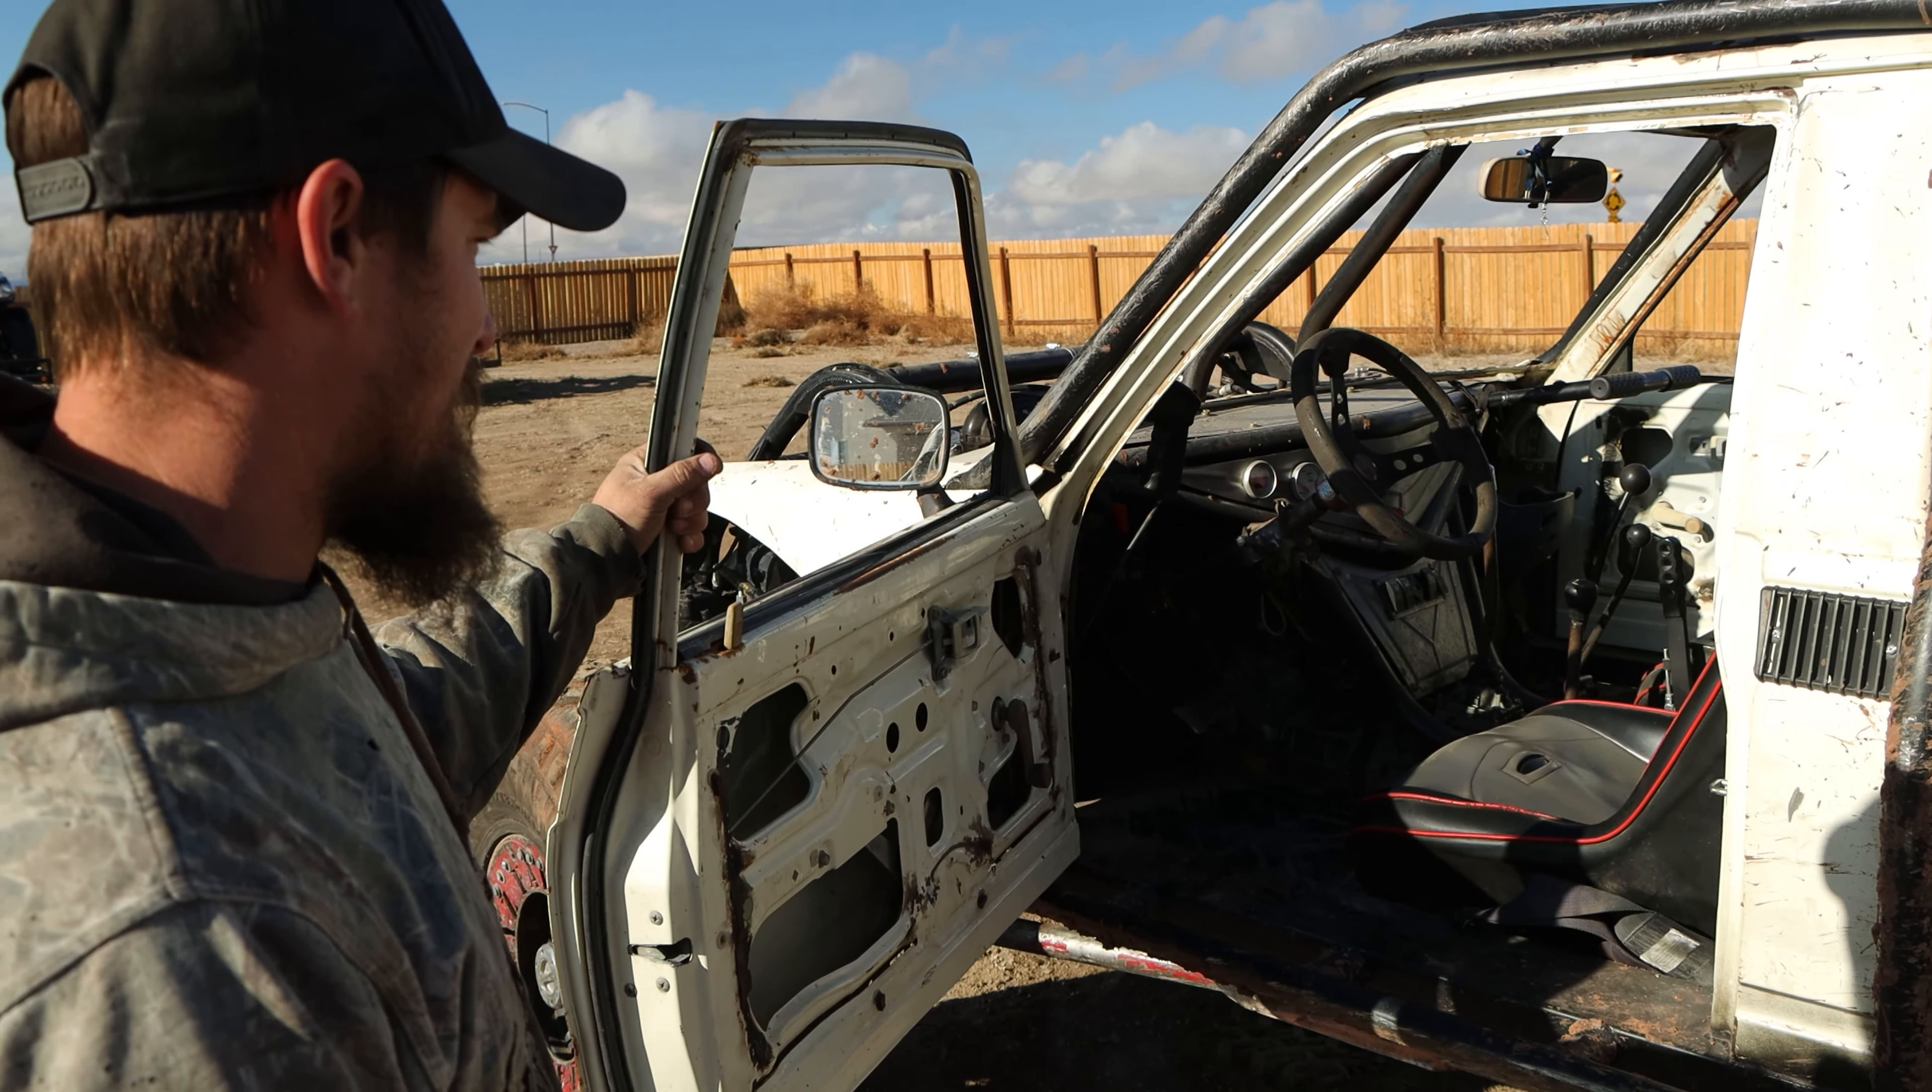The doors ain't got no panels on them not finished yet but custom dash.